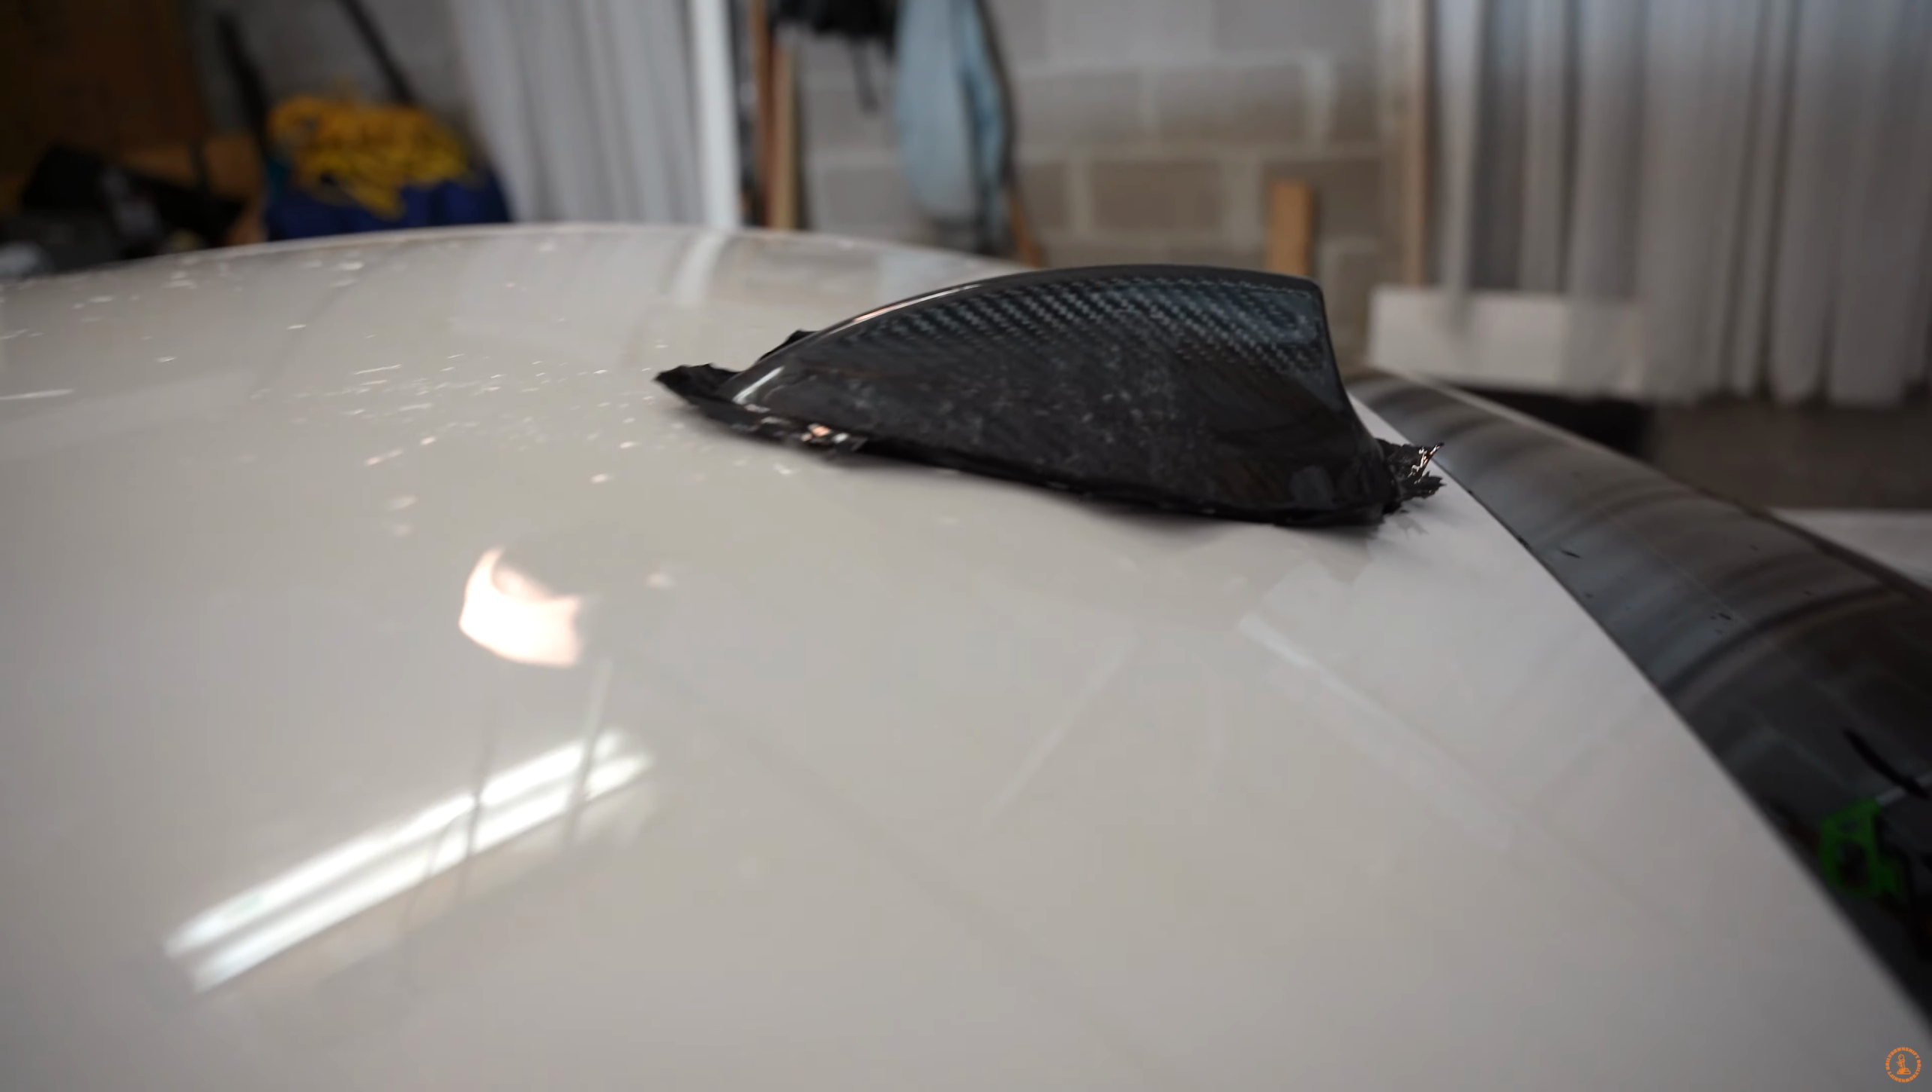I started to take off the entire vinyl wrap There's just a little bit left as well as the shark fin.